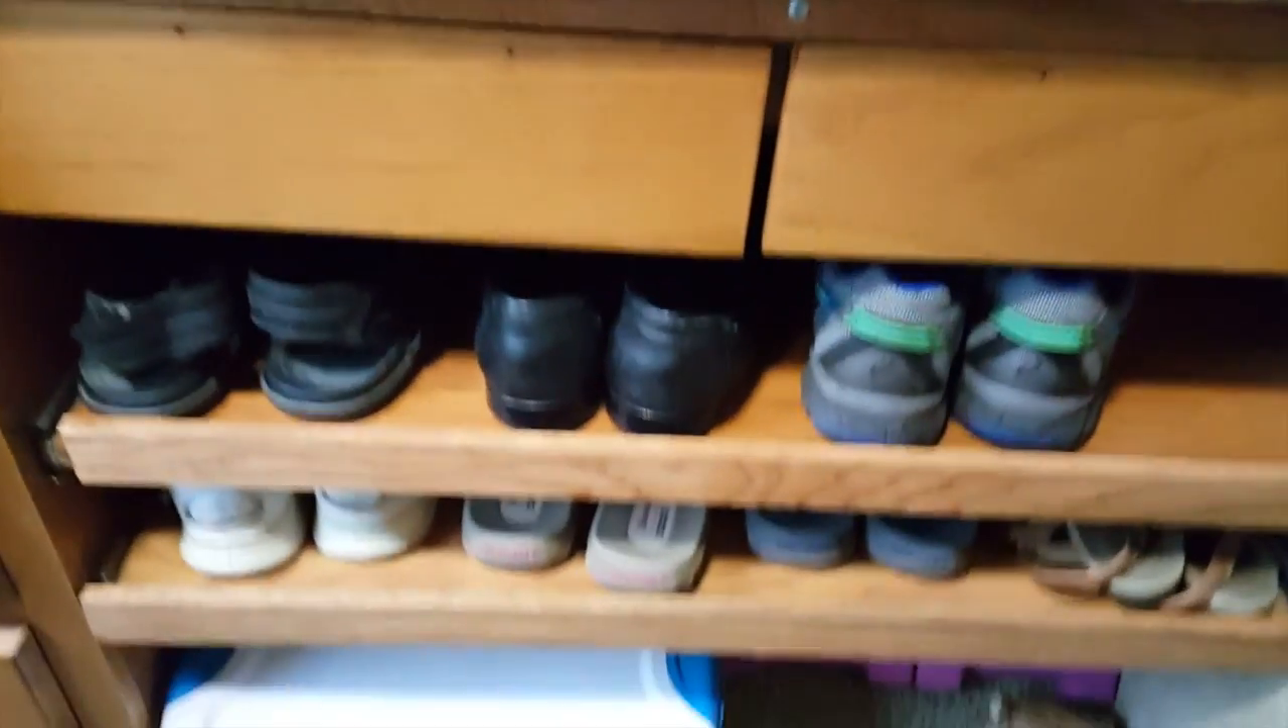Here is the finished product. There are two shelves down here for shoes.